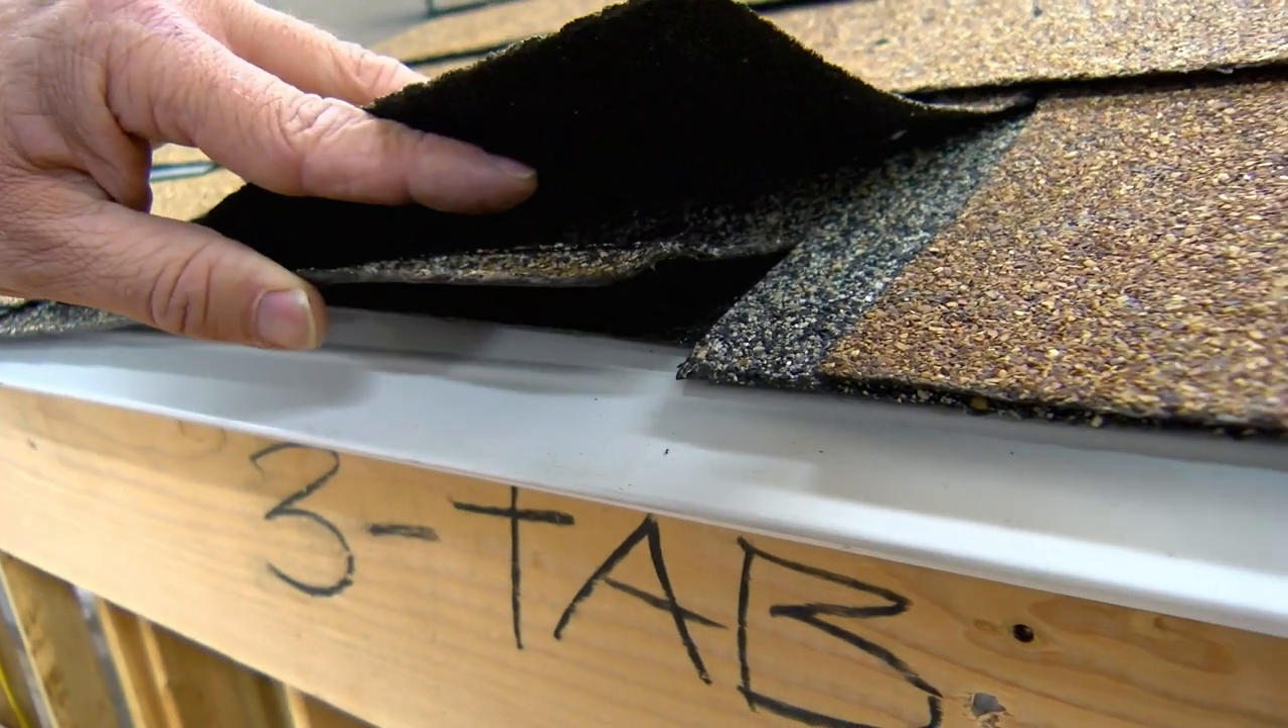The starter shingle really should be going all the way to the edge of the drip edge.